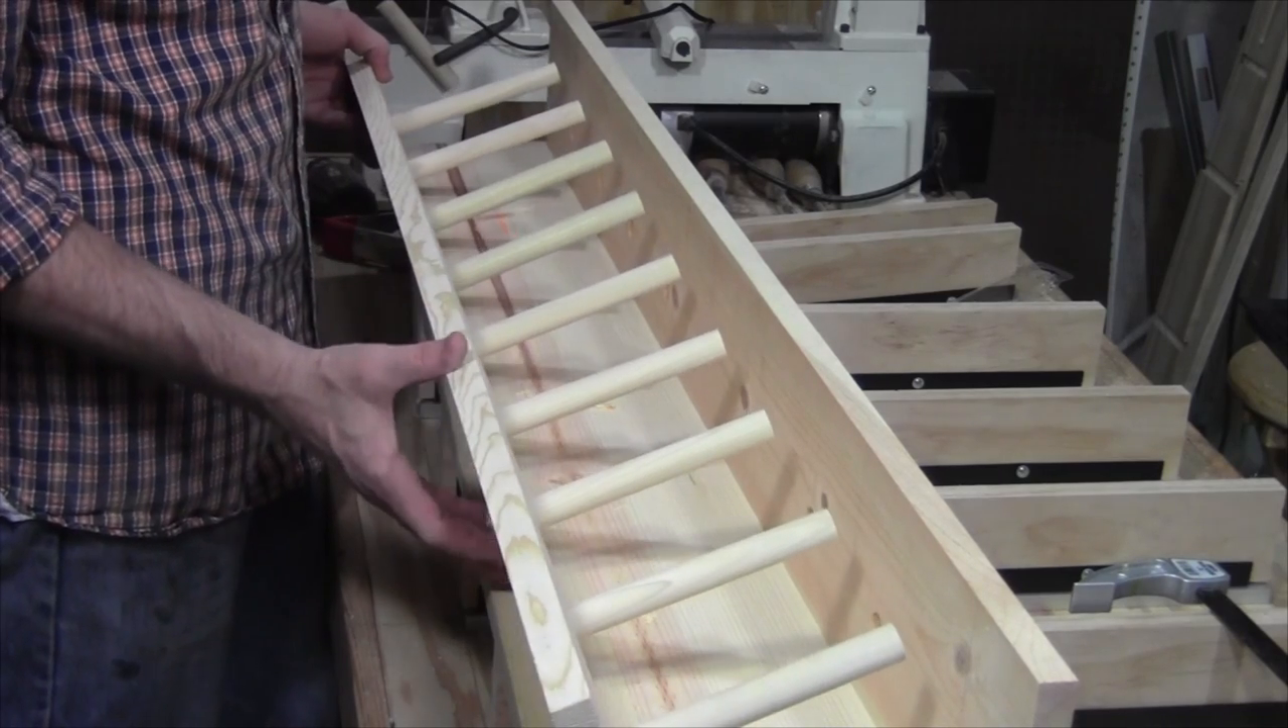All right, I've installed all the dowels into the side that I don't have screwed on yet.